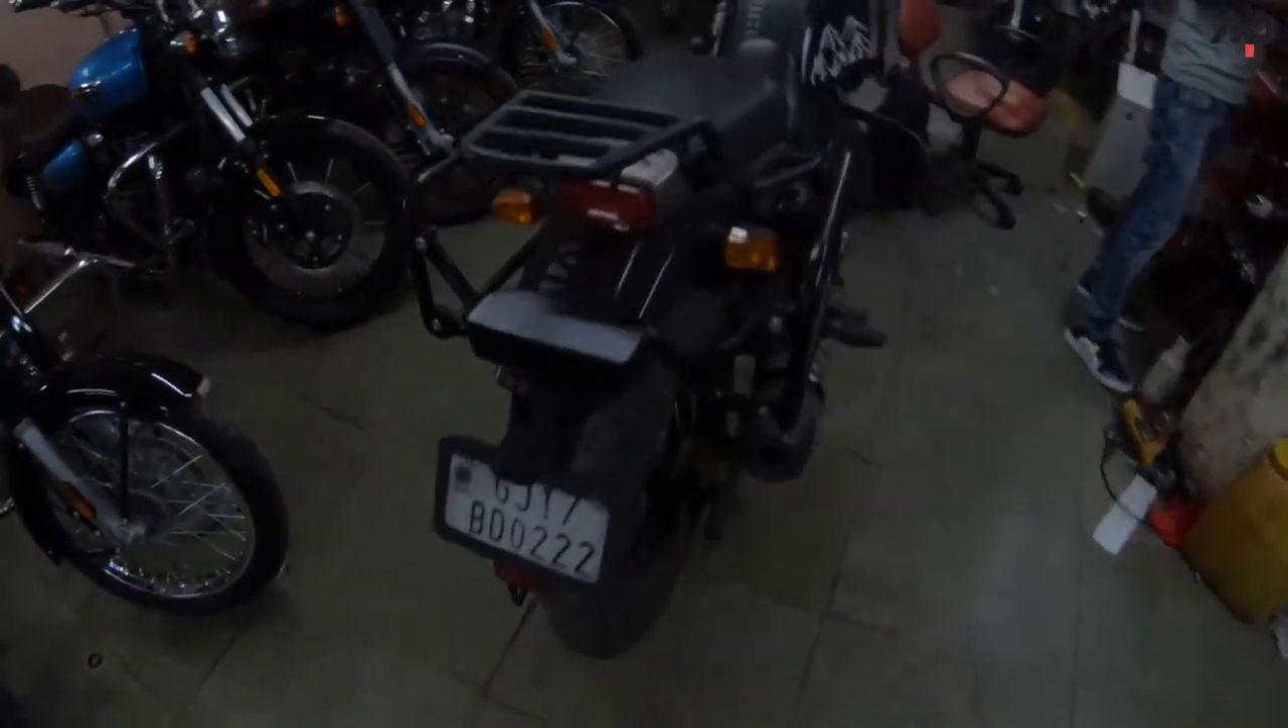हमारा रेक अभी इंस्टॉल हो चुका है।